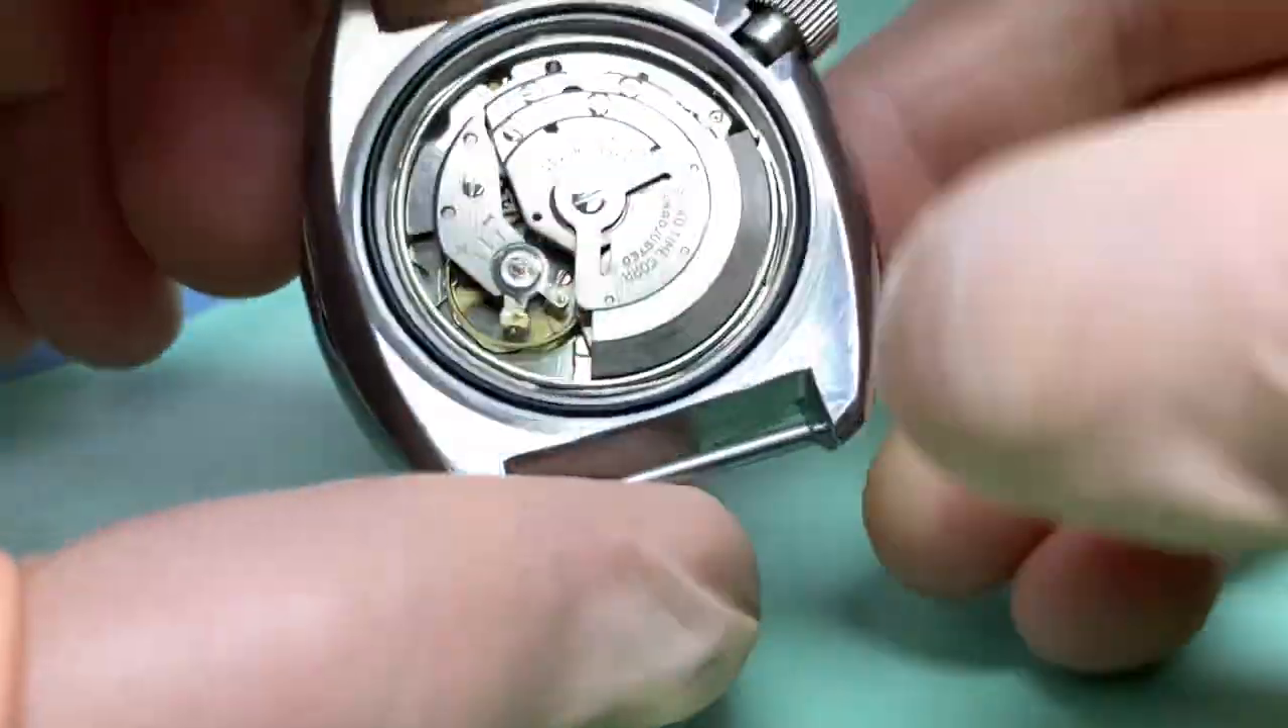We have the watch installed in the case correctly, and we have our automatic work in place as it should be.